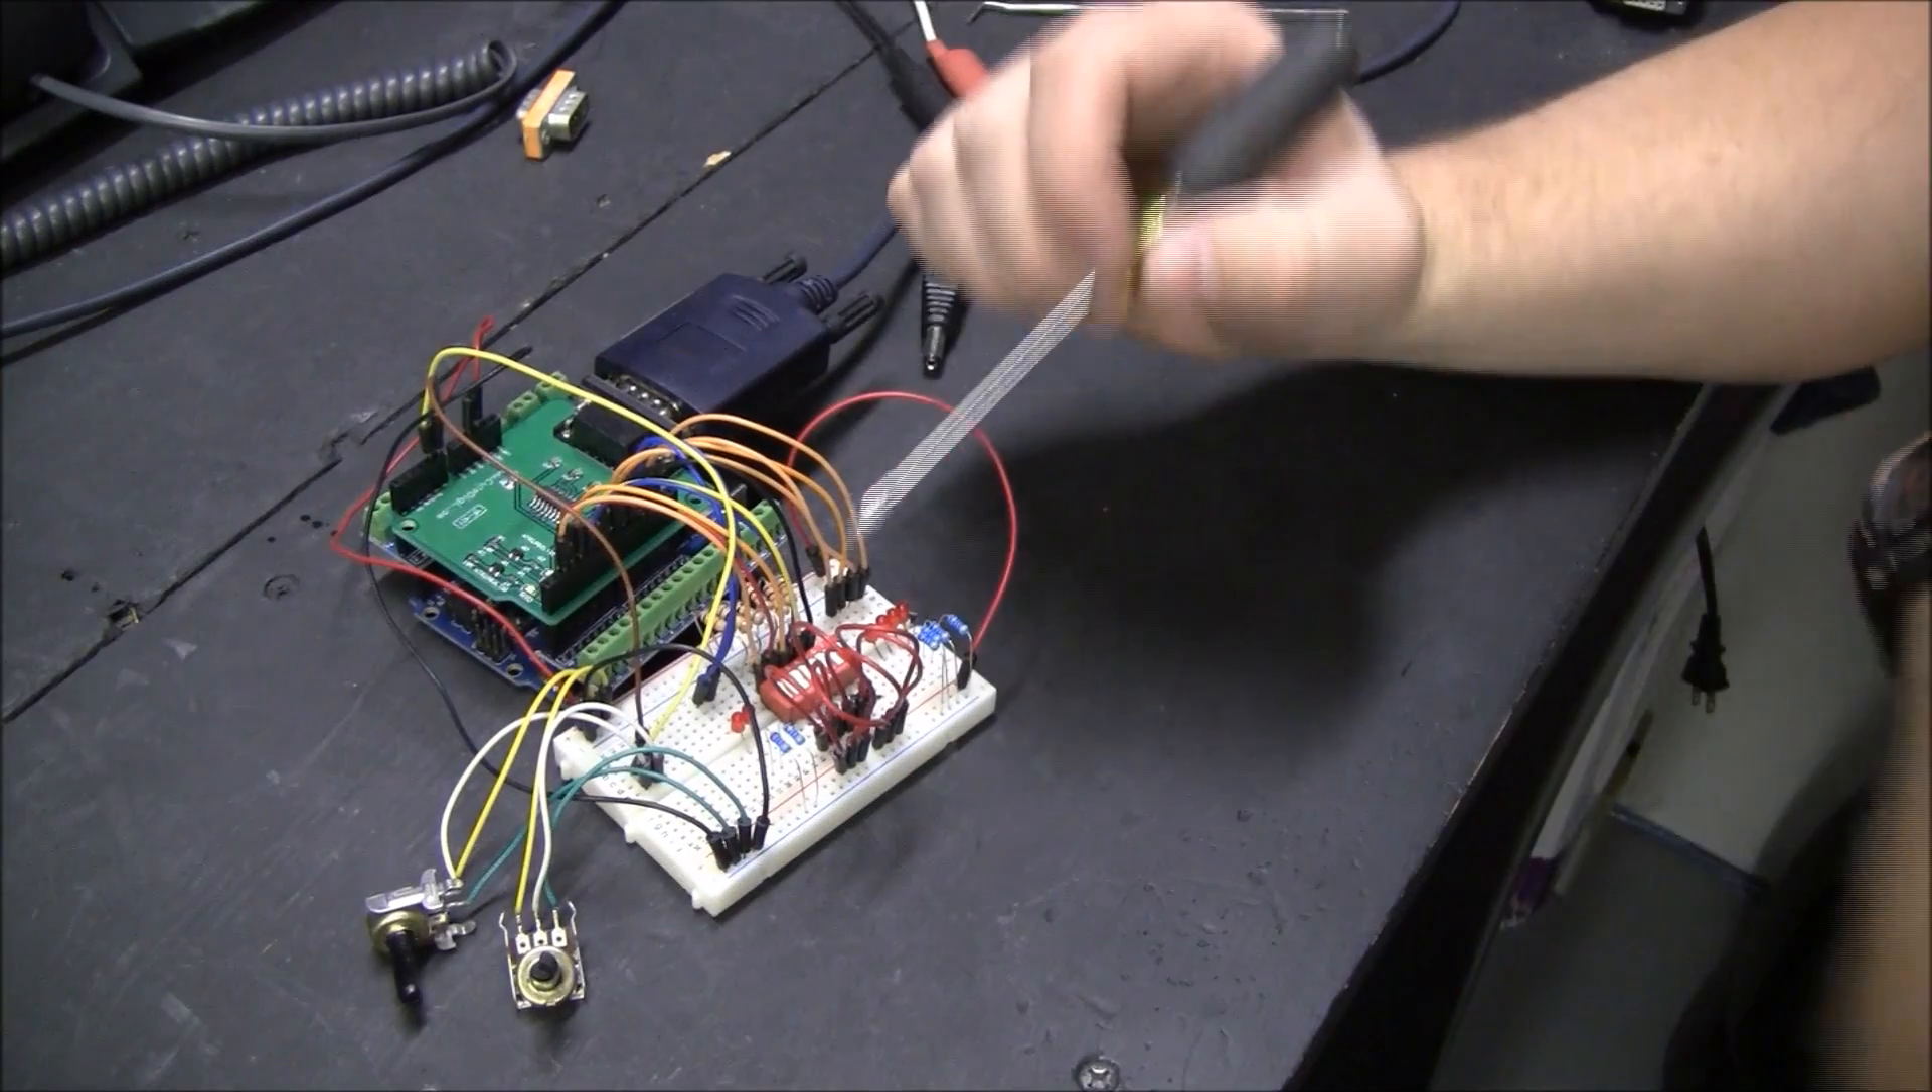I have six discrete inputs, two analog outputs, and there are six analog inputs, but I only have two potentiometers hooked up because I'm cheap.